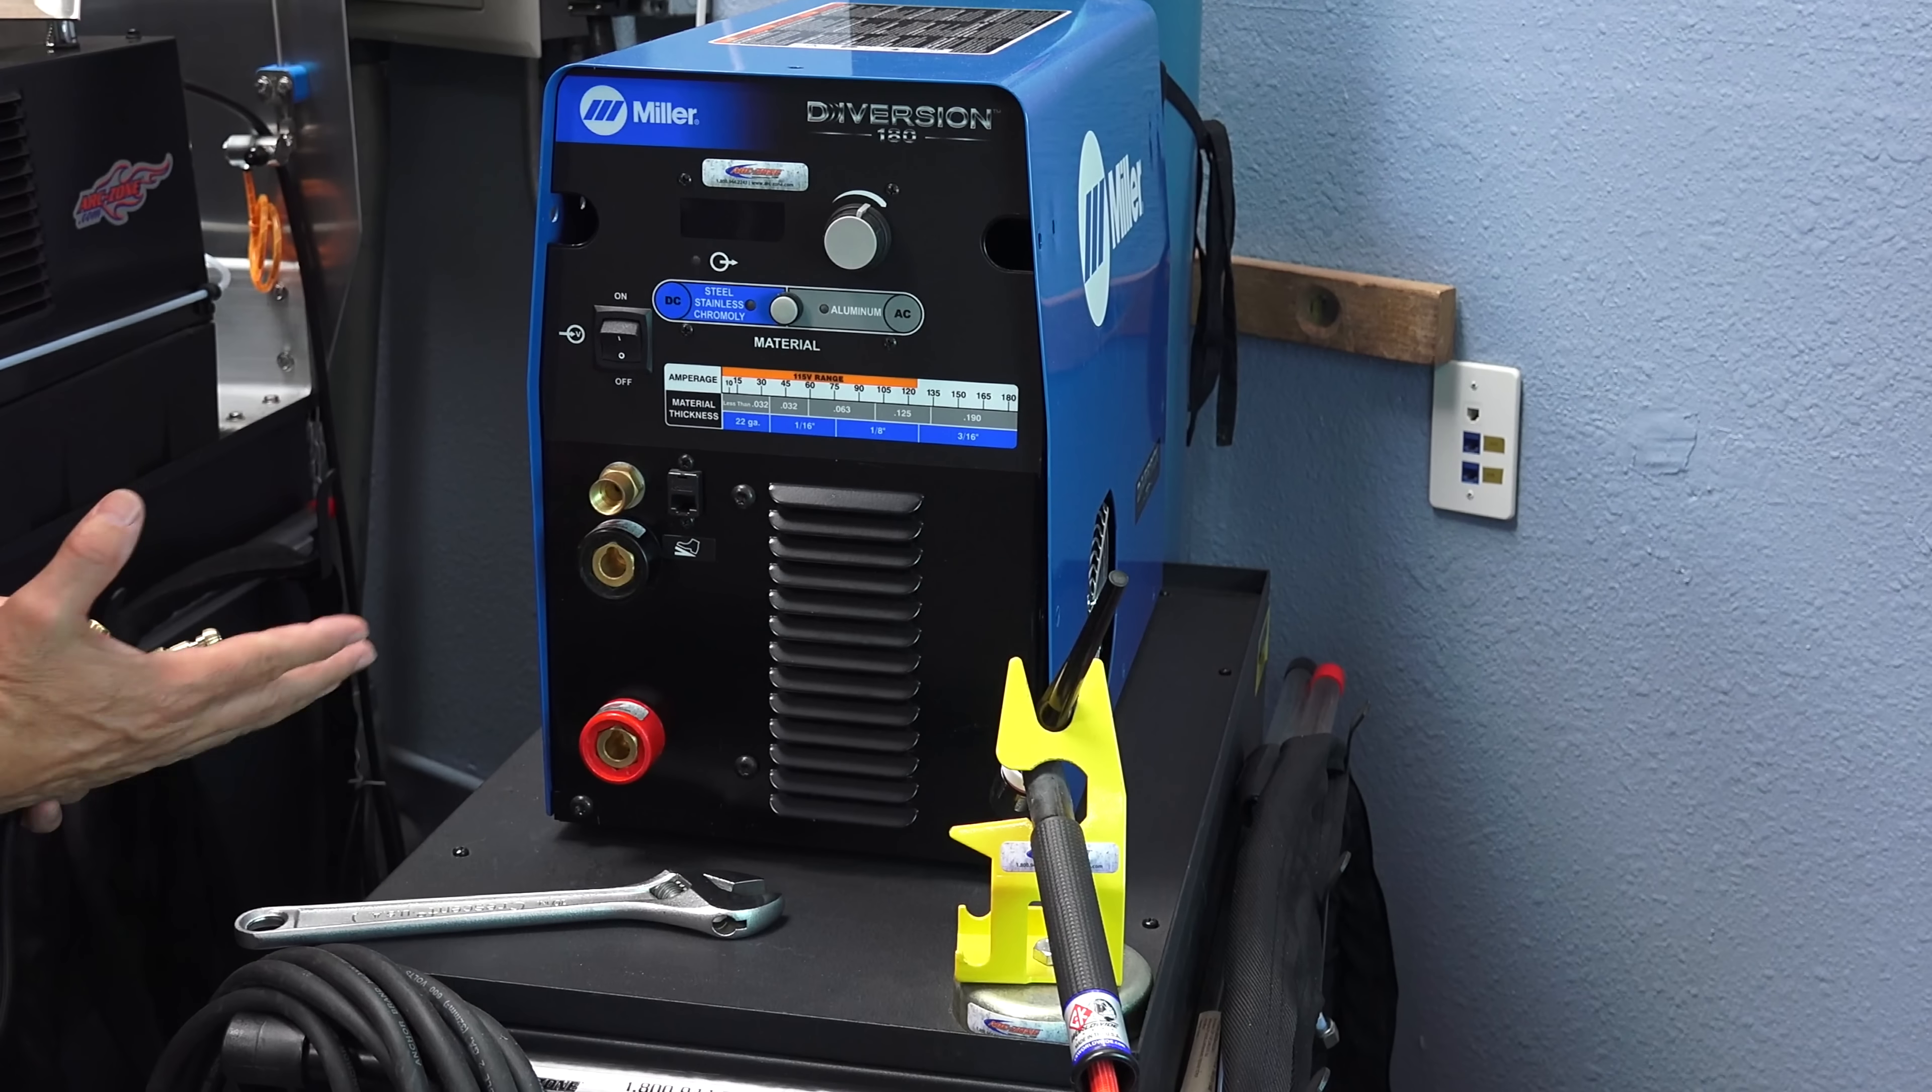Okay, so we've got the bonnet back on the machine.